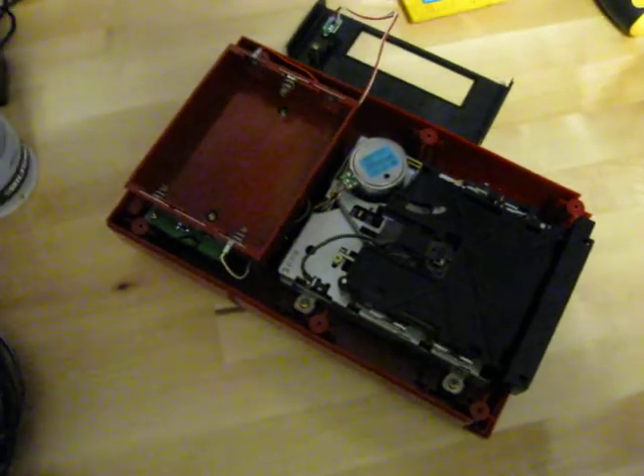Greetings, back again here, and as you can see I have this Famicom Disk System here, and I've just taken the top off.